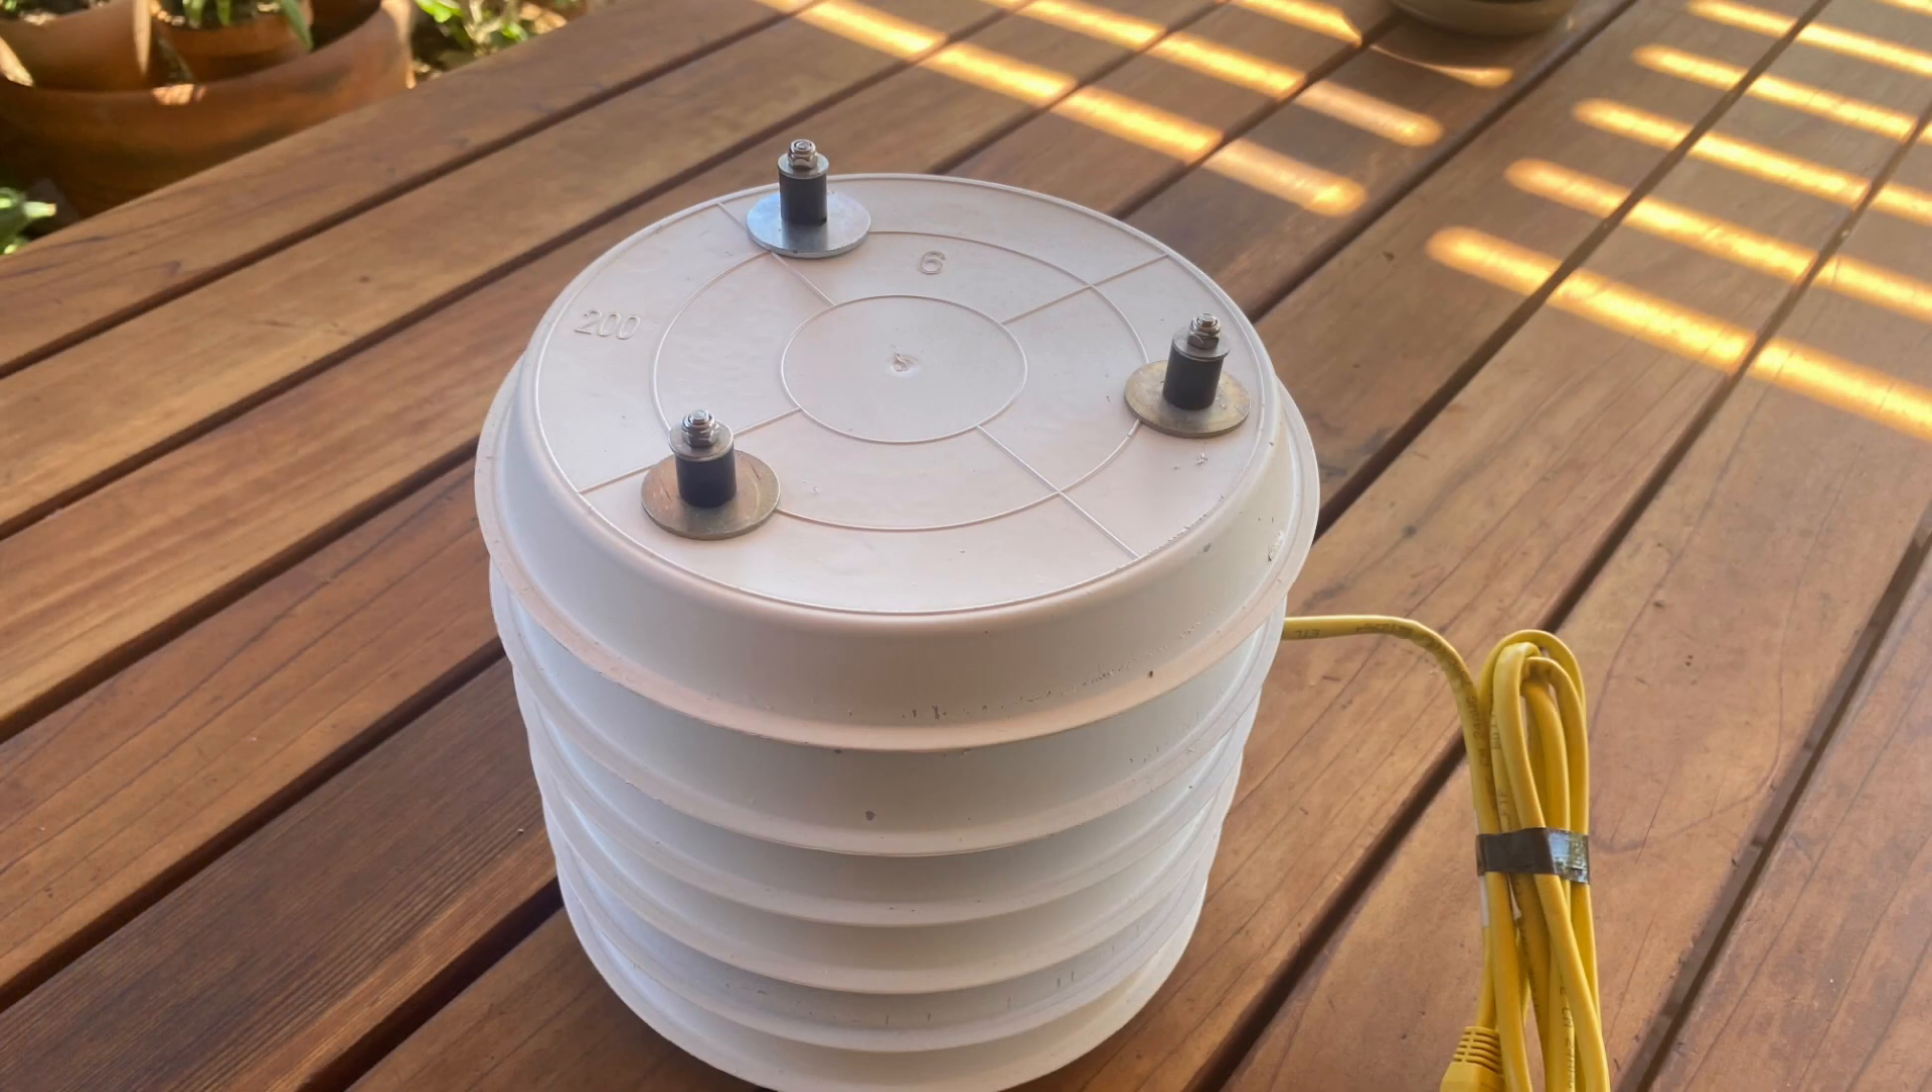Here are all the plates stacked and spaced neatly via the threaded rods, and some hardware from my spare parts bin to tie everything together nicely. And here's the completed radiation shield.